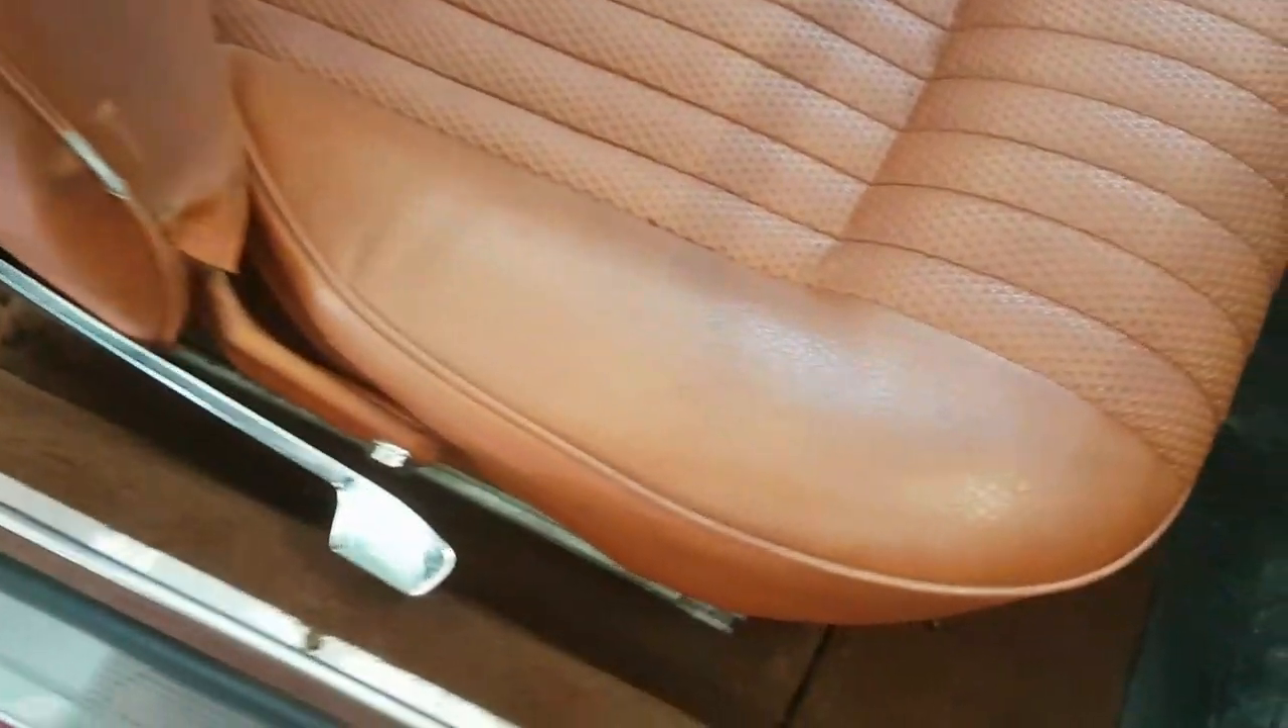Seats are actually back into the car, looking mighty fine.